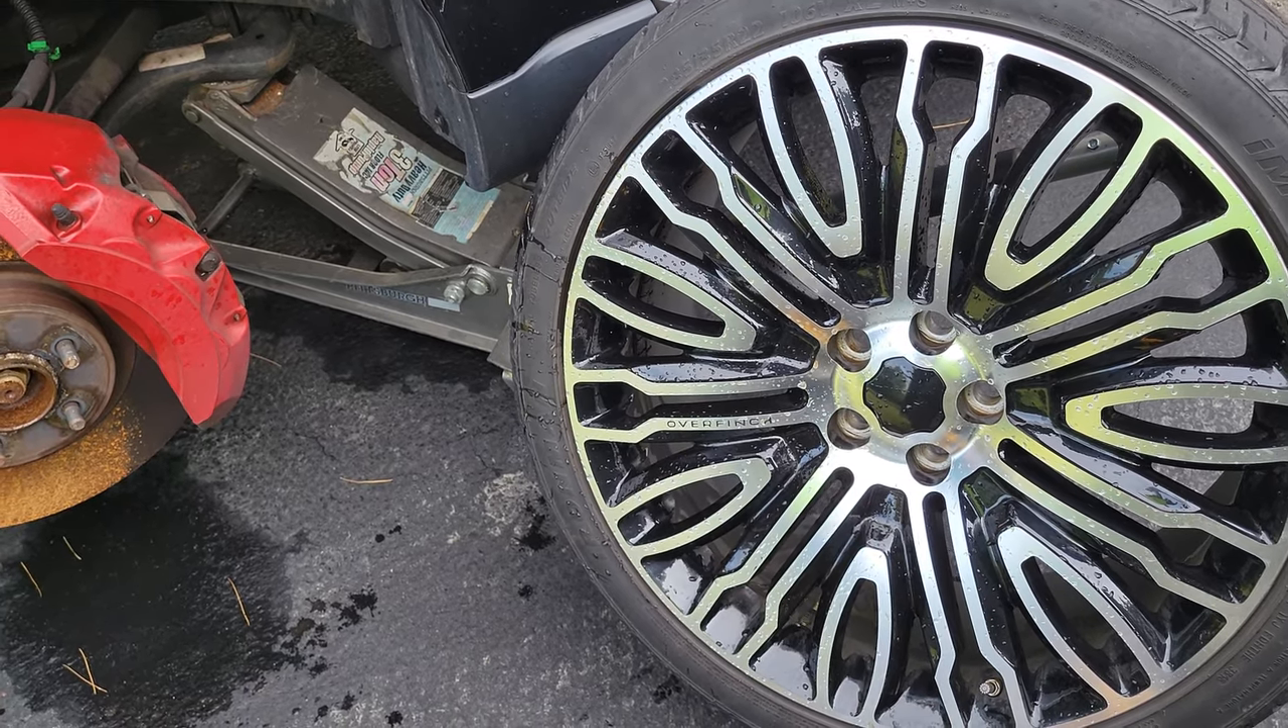Okay, so I got my wheel off.